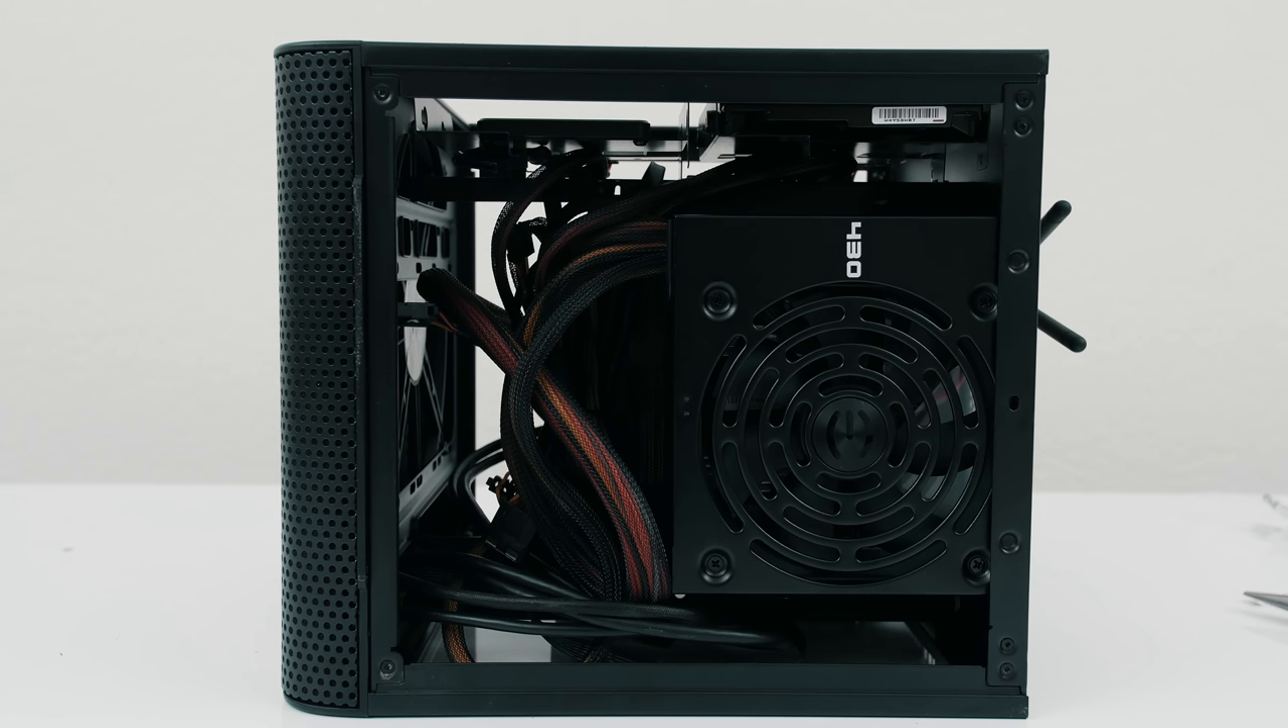As you can see I have a ton of cables wrapped up and hidden near the power supply.